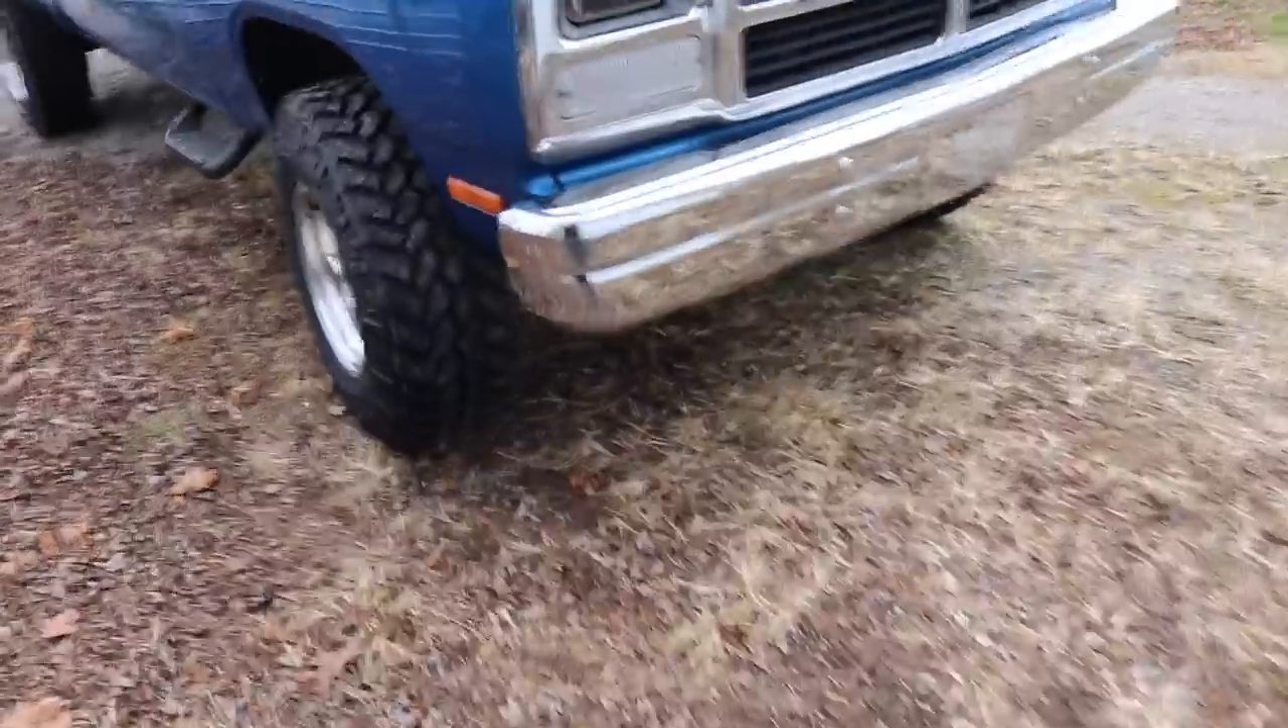So the bumper's on. It's all tightened up and bolted in place and I freaking love it.